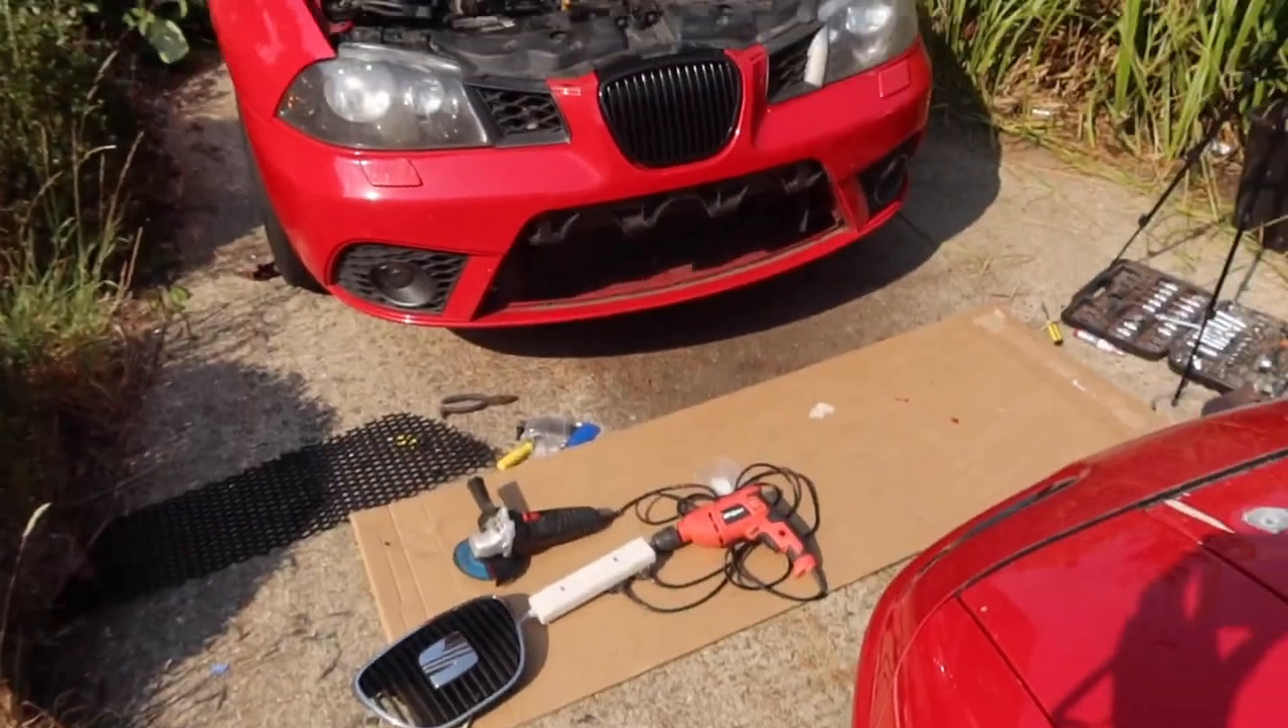As you can see we've debadged the front with a new grill.